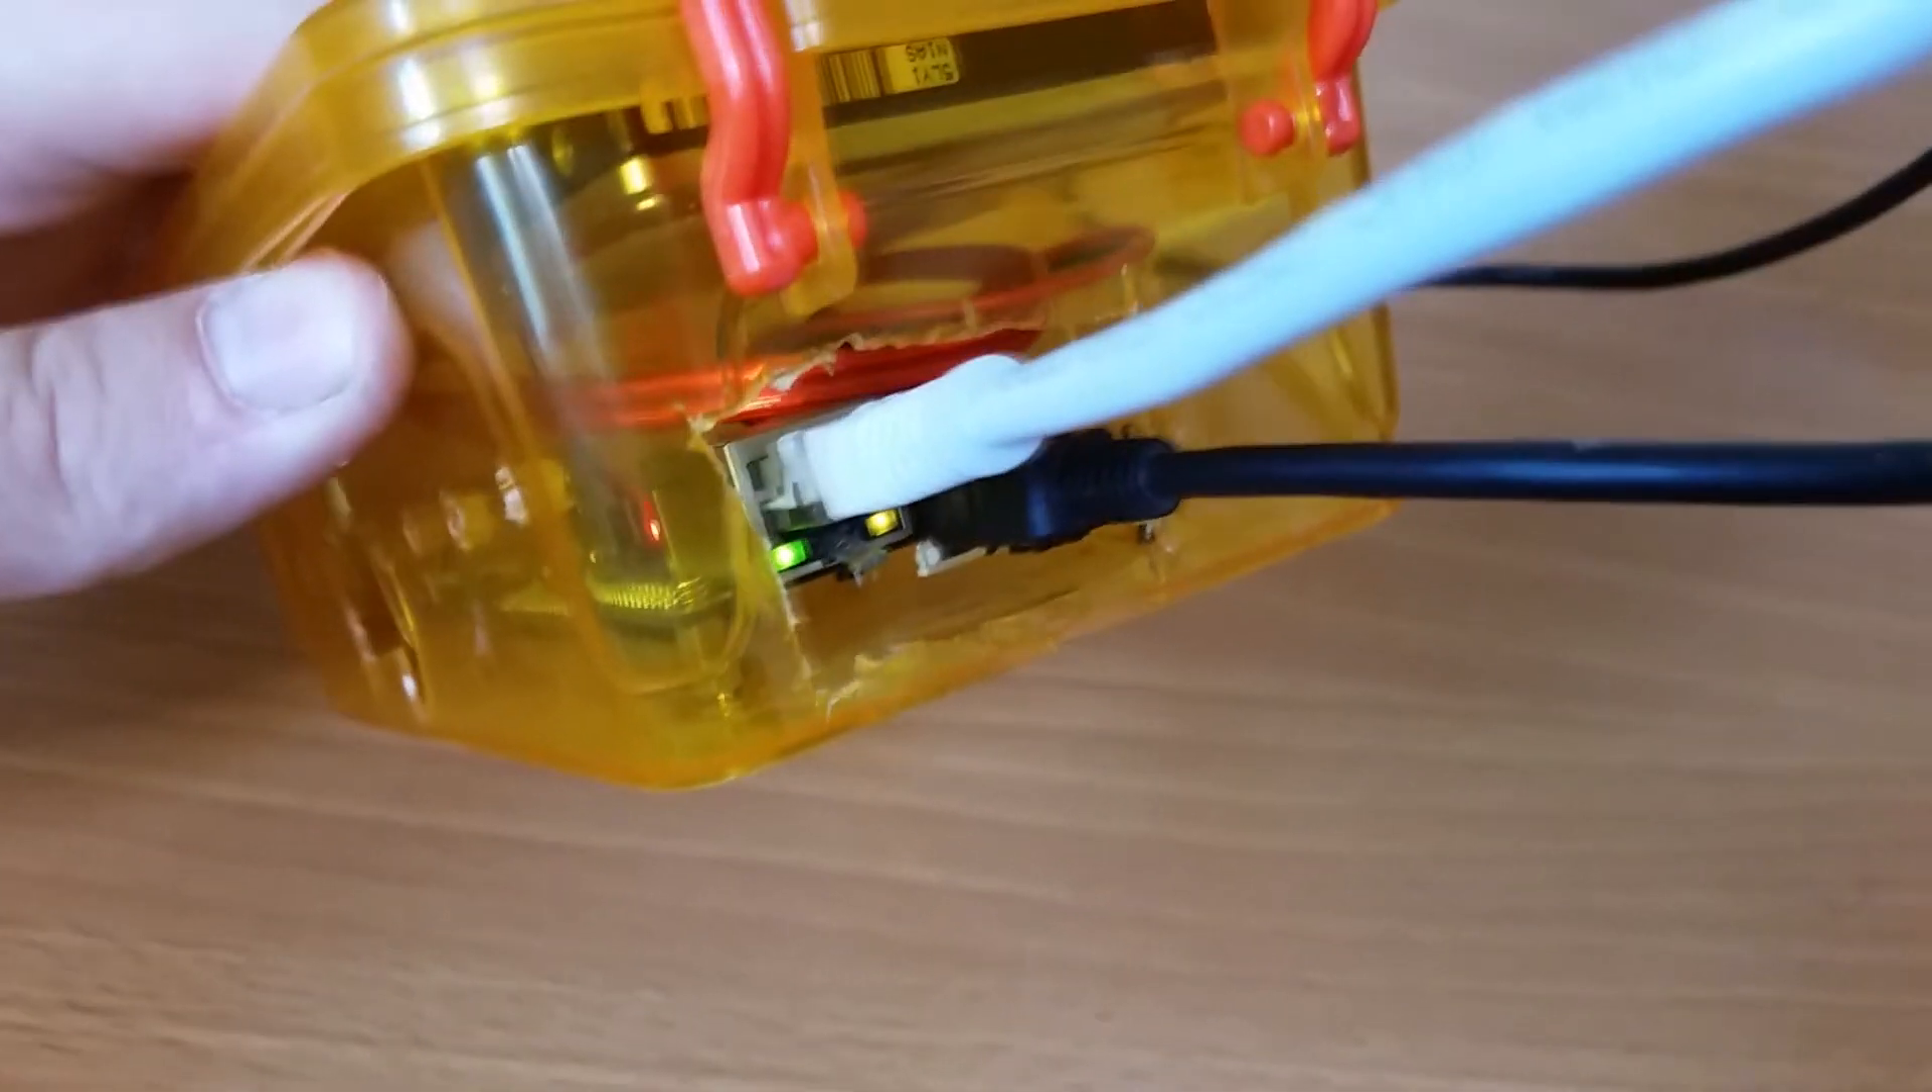So I've now plugged it in and it's starting to boot and As you can see I've stuck the network and the power in one end and it just keeps it nice and neat.